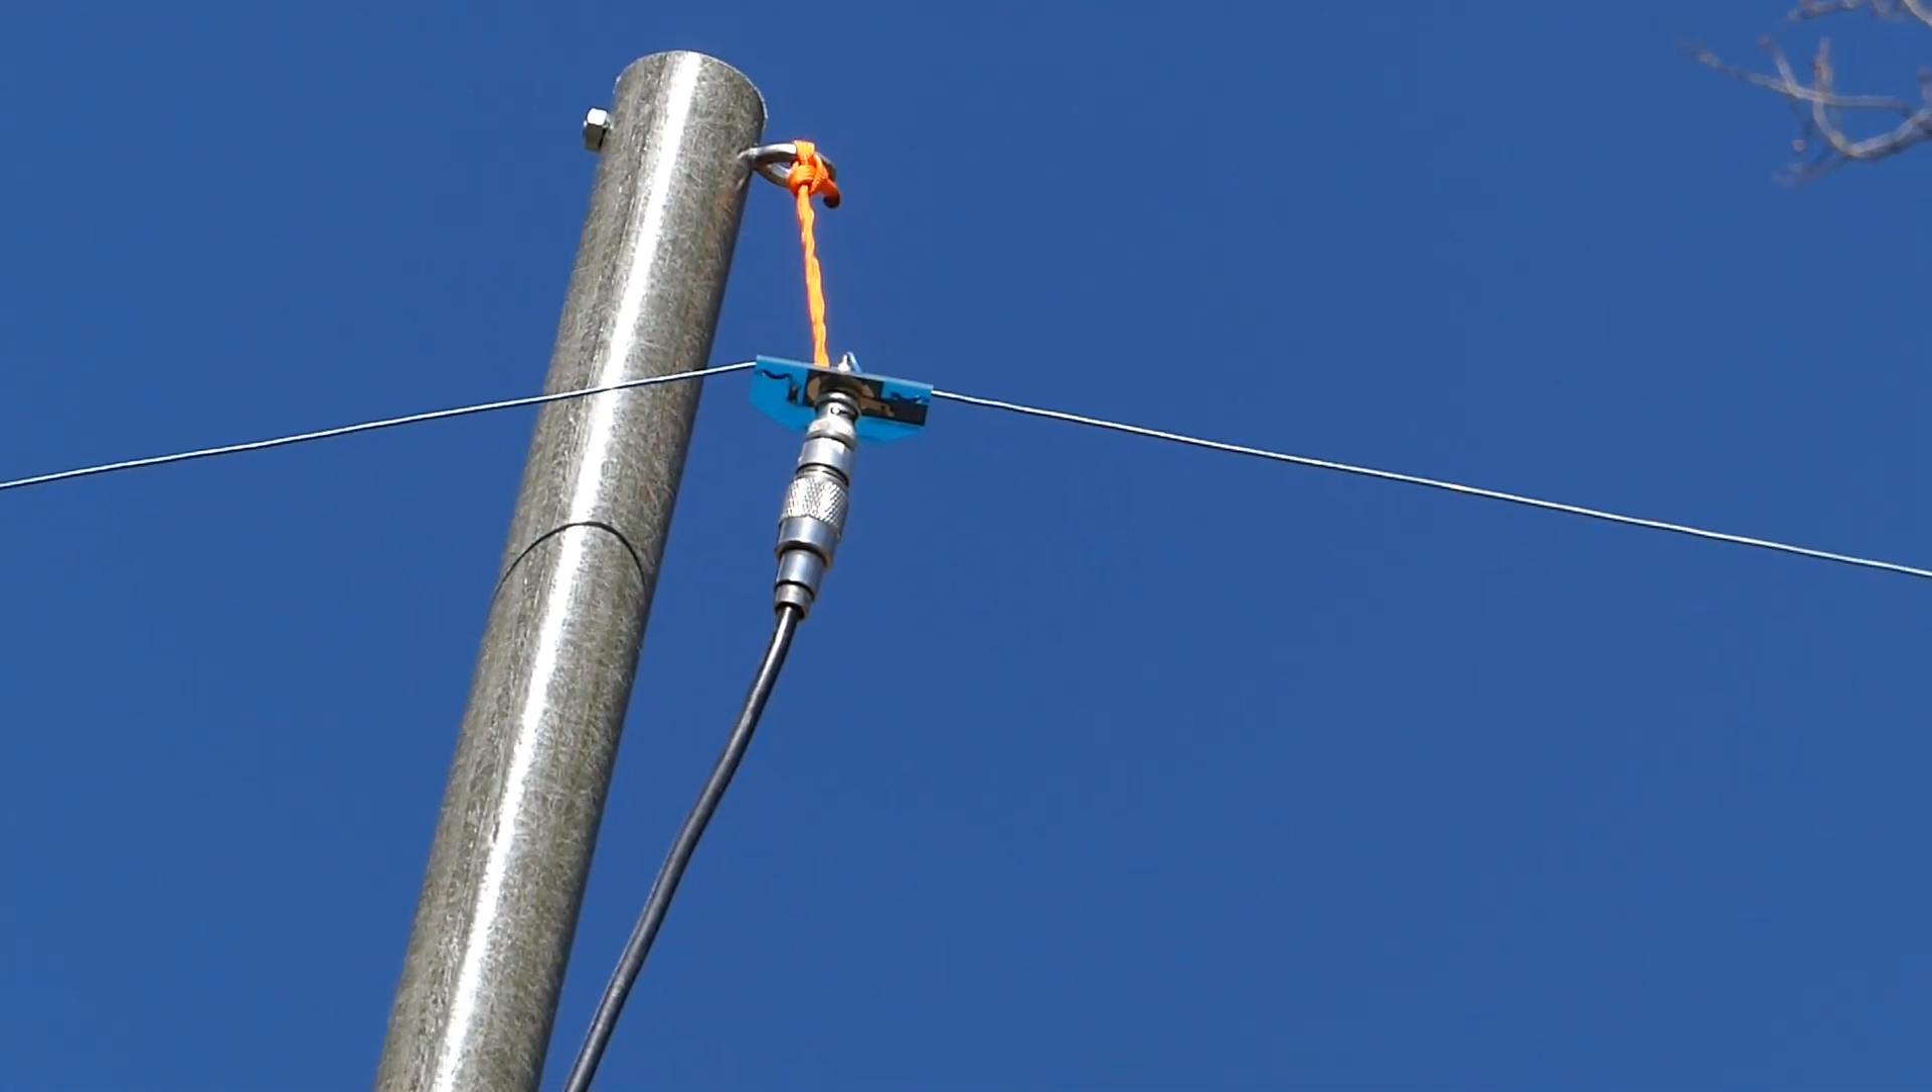You can see I've got the center insulator up there on top of the pole with the coax coming down and the two legs going off to either side.